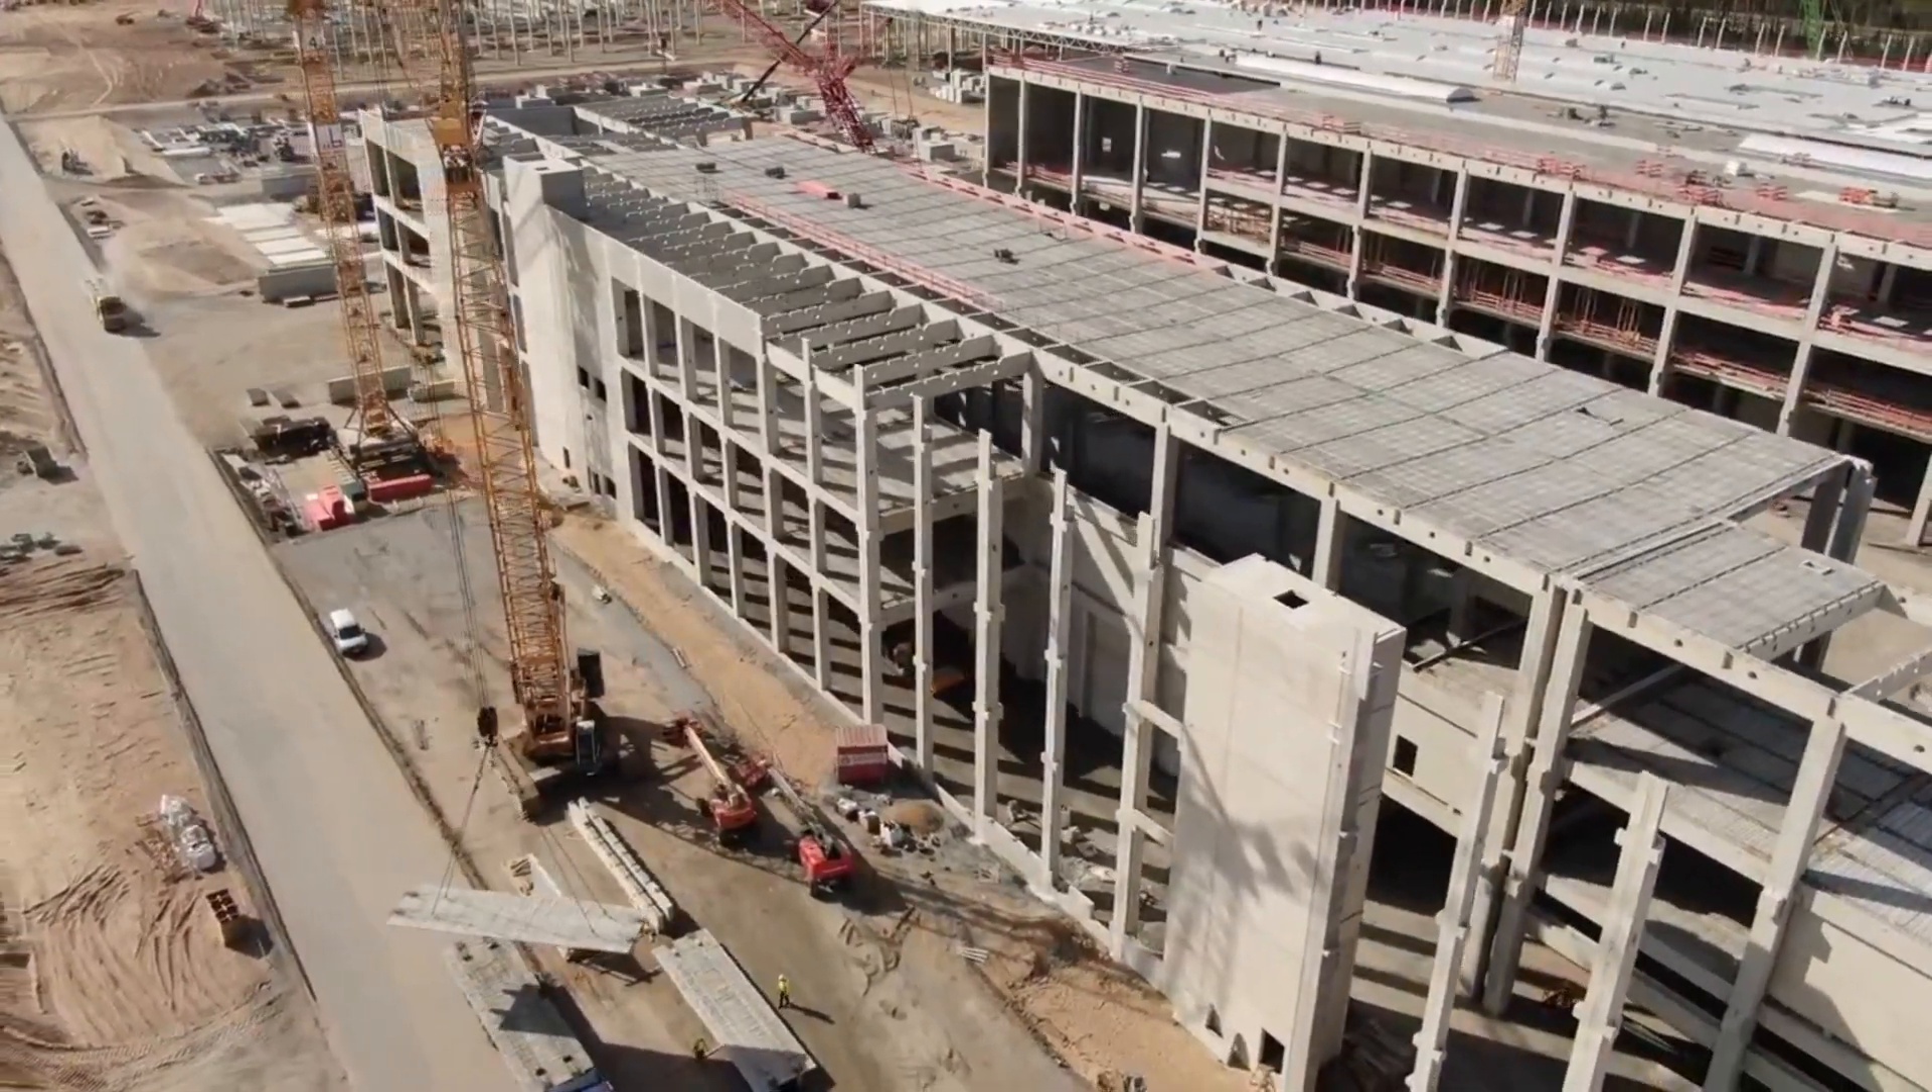All pillars have already been installed and the roof frame is being assembled.